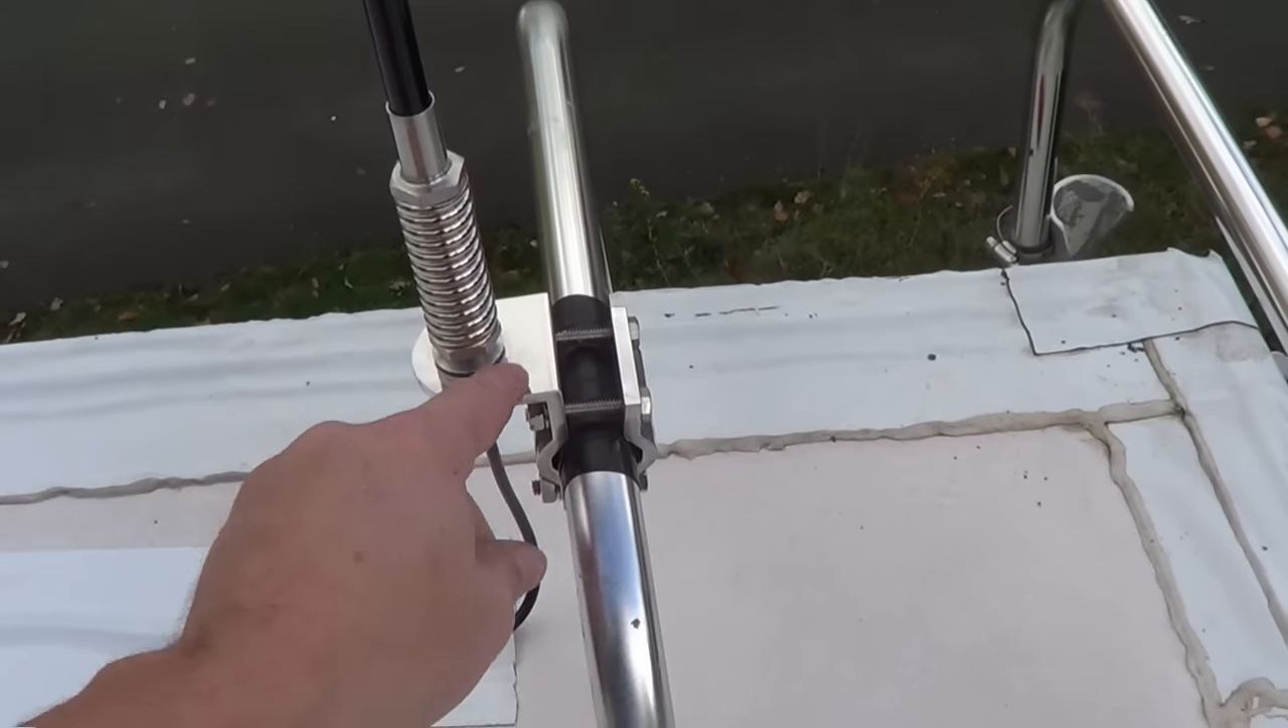Okay, so we're up on the roof here and I've attached the WeBoost antenna, RV trucker antenna, to my ladder rail here using the provided clamp.